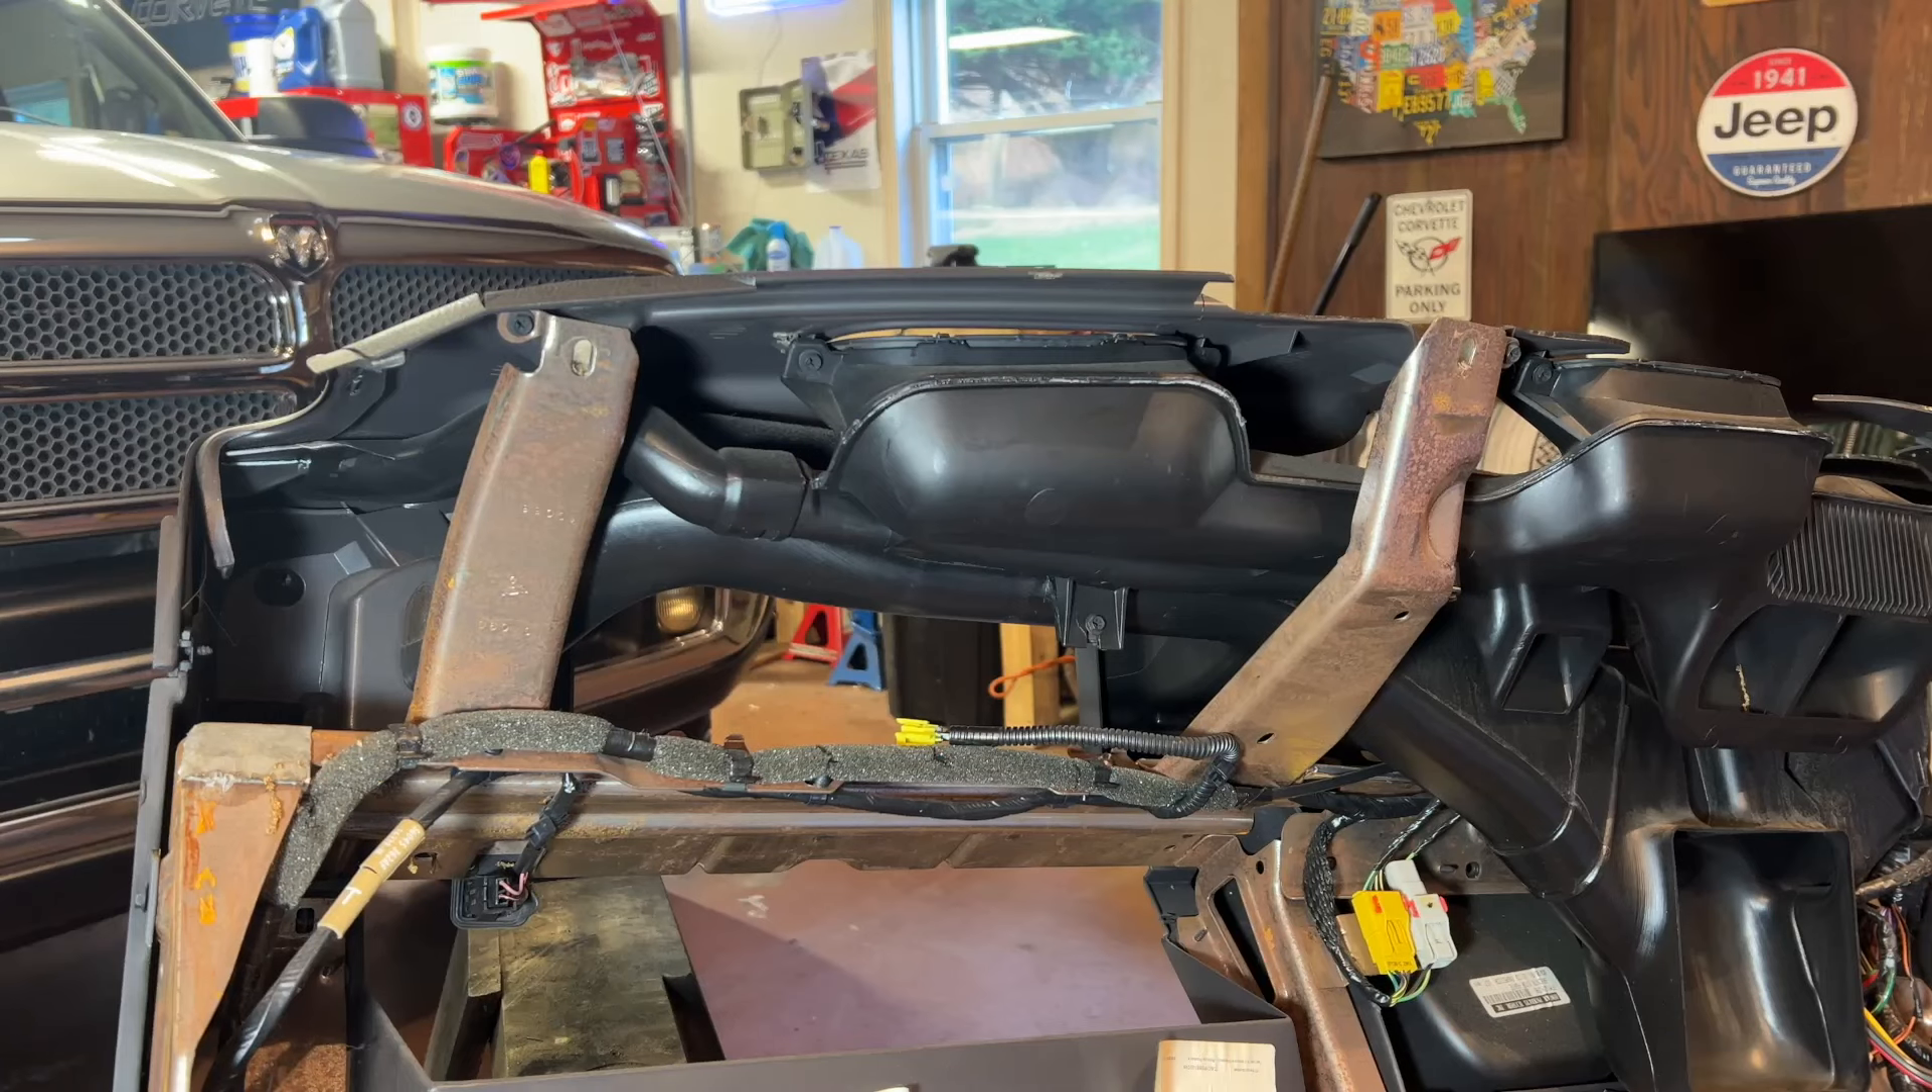But now the dash is completely out.